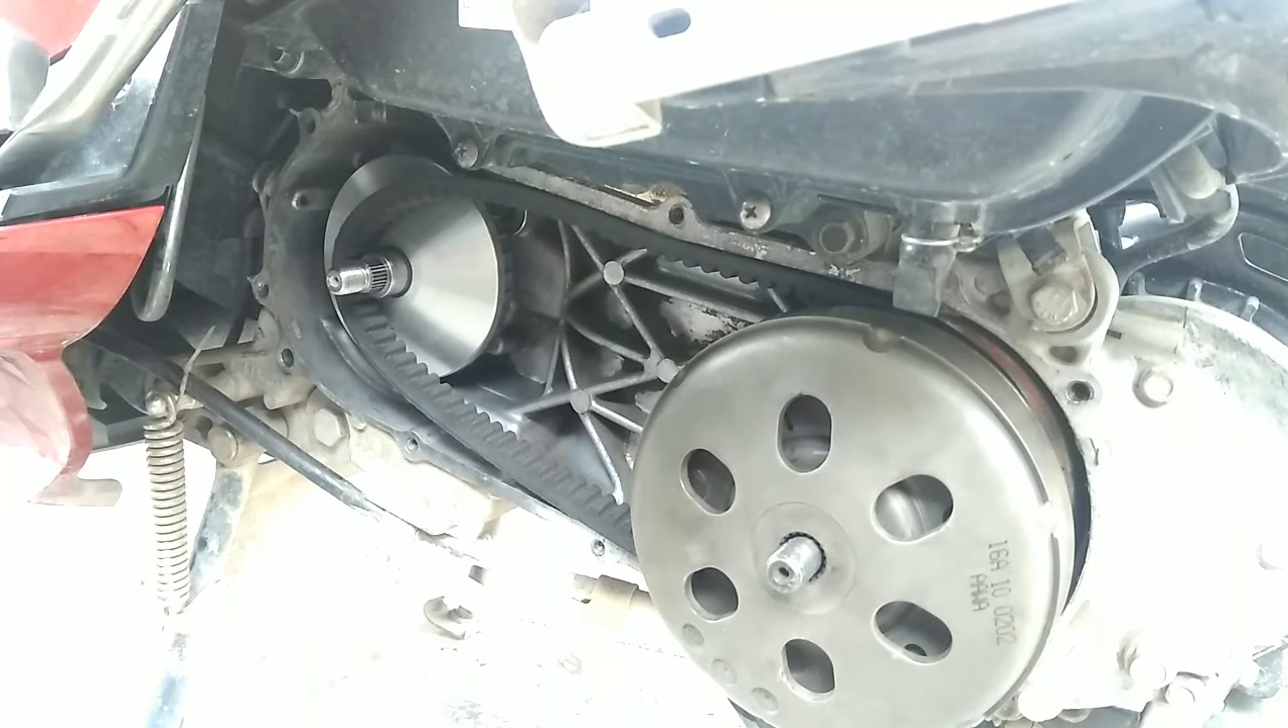तो clutch bell भी हमारा लग चुका है।